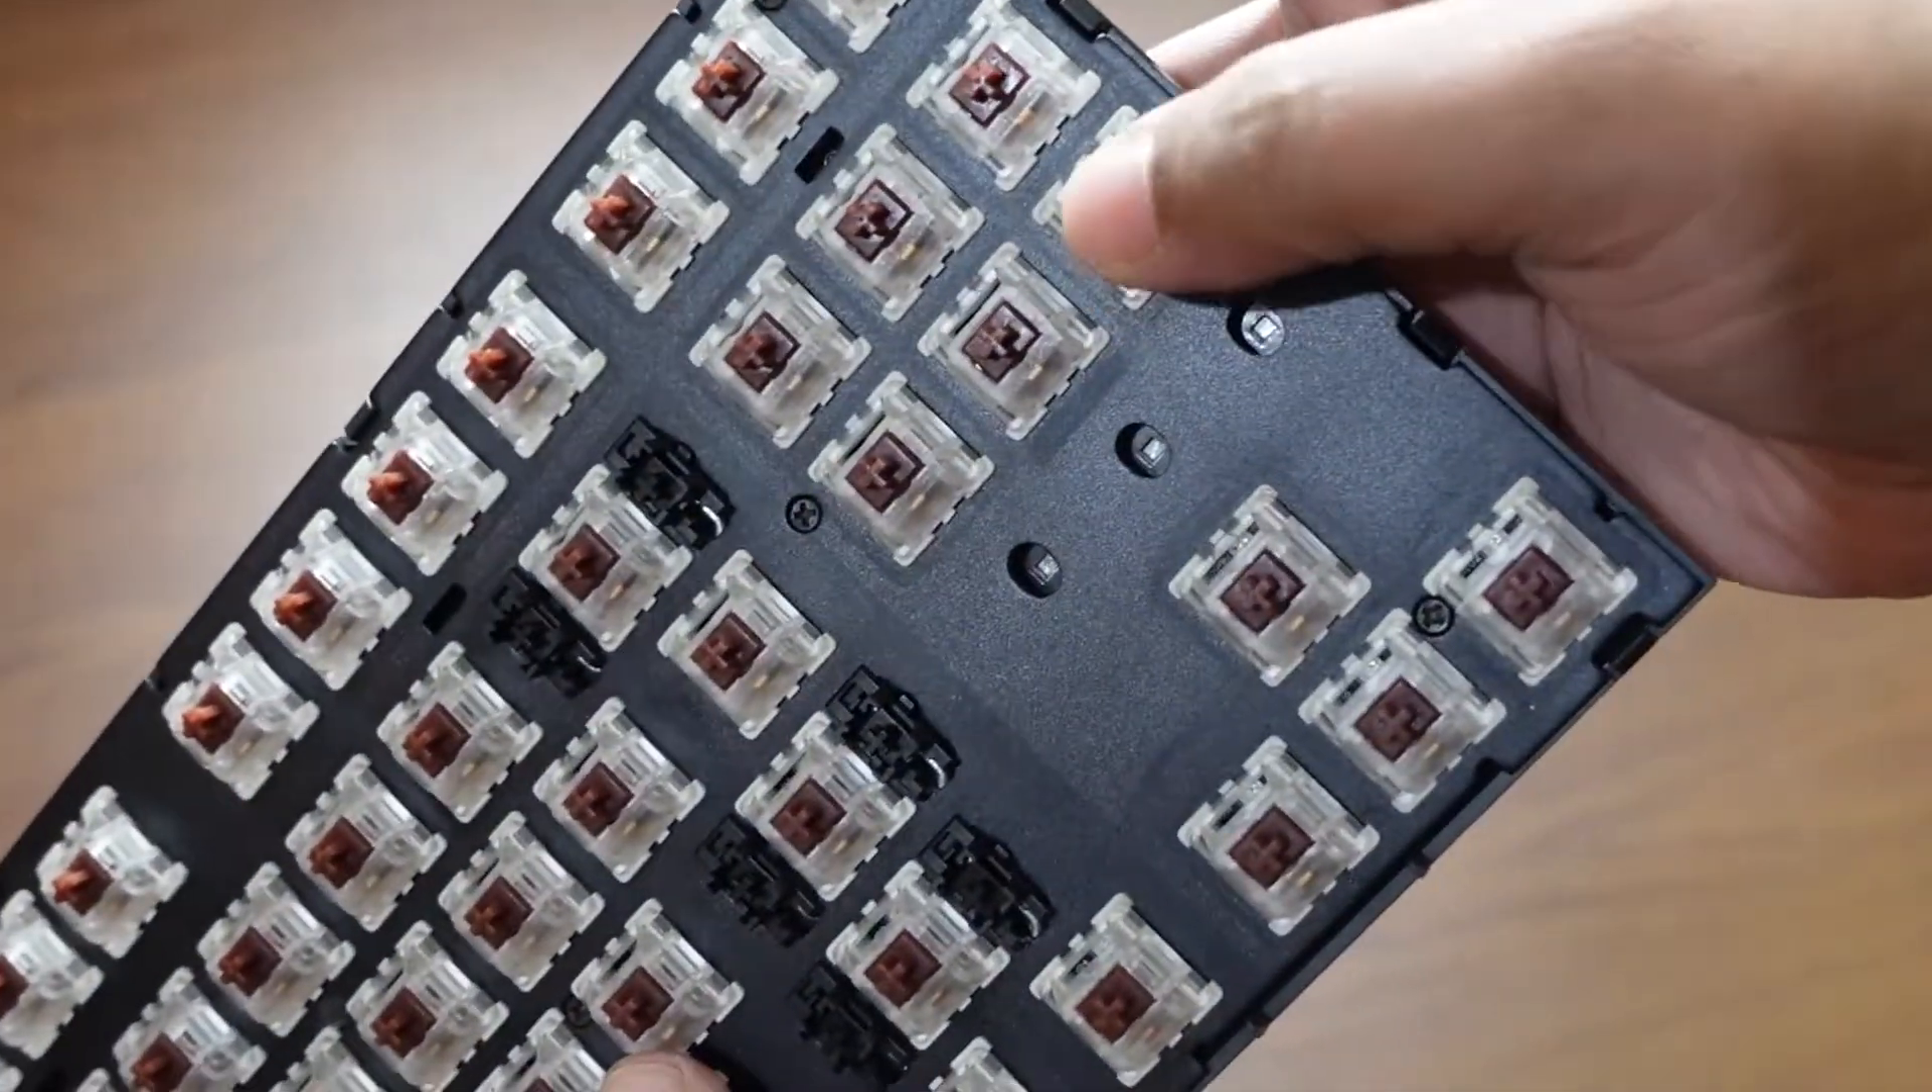I have opened all of the keycaps you can see it here and only the switches are here.